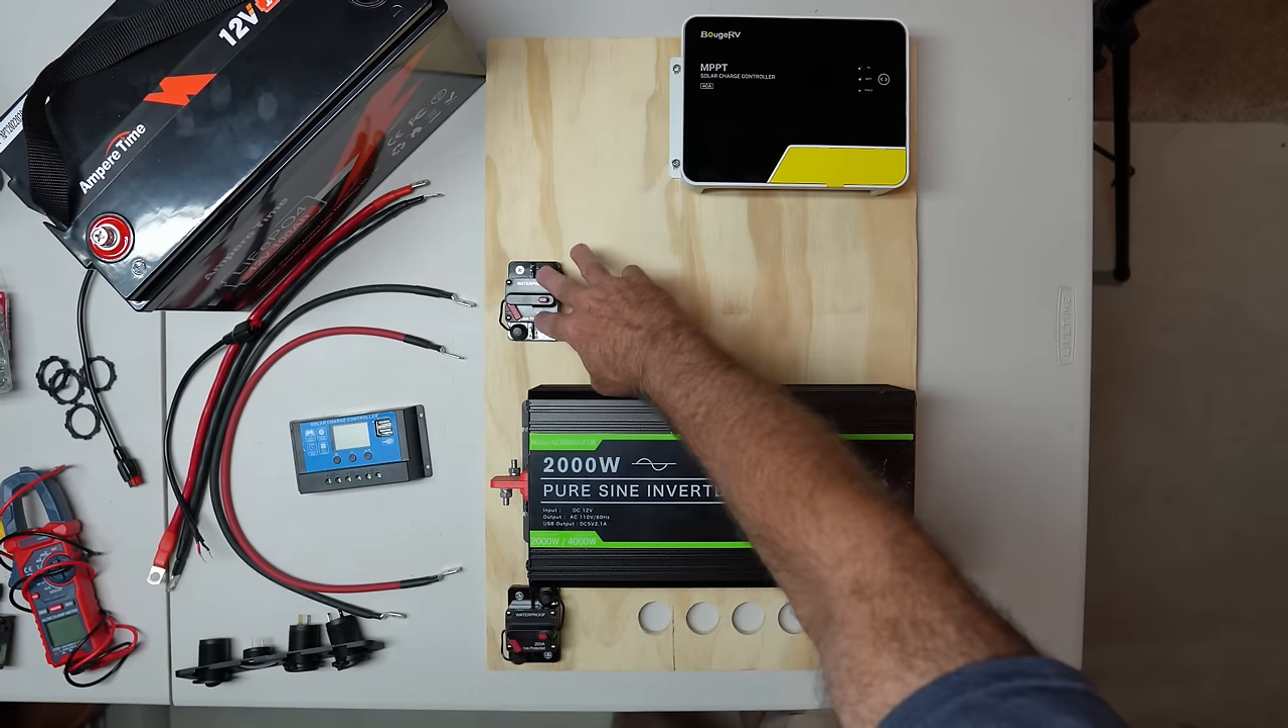And I've got my main modules here, my solar charge controller mounted and my inverter mounted.